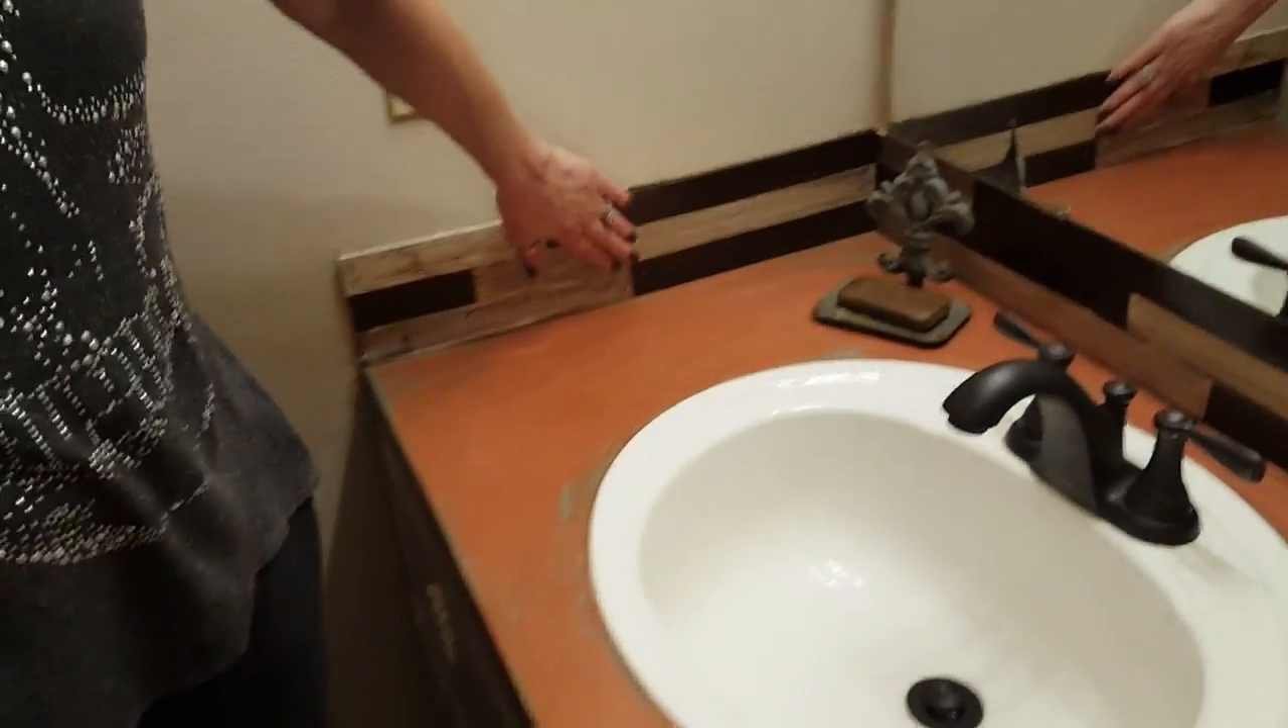The backsplash is all finished this is just the paint stir sticks i get from home depot.